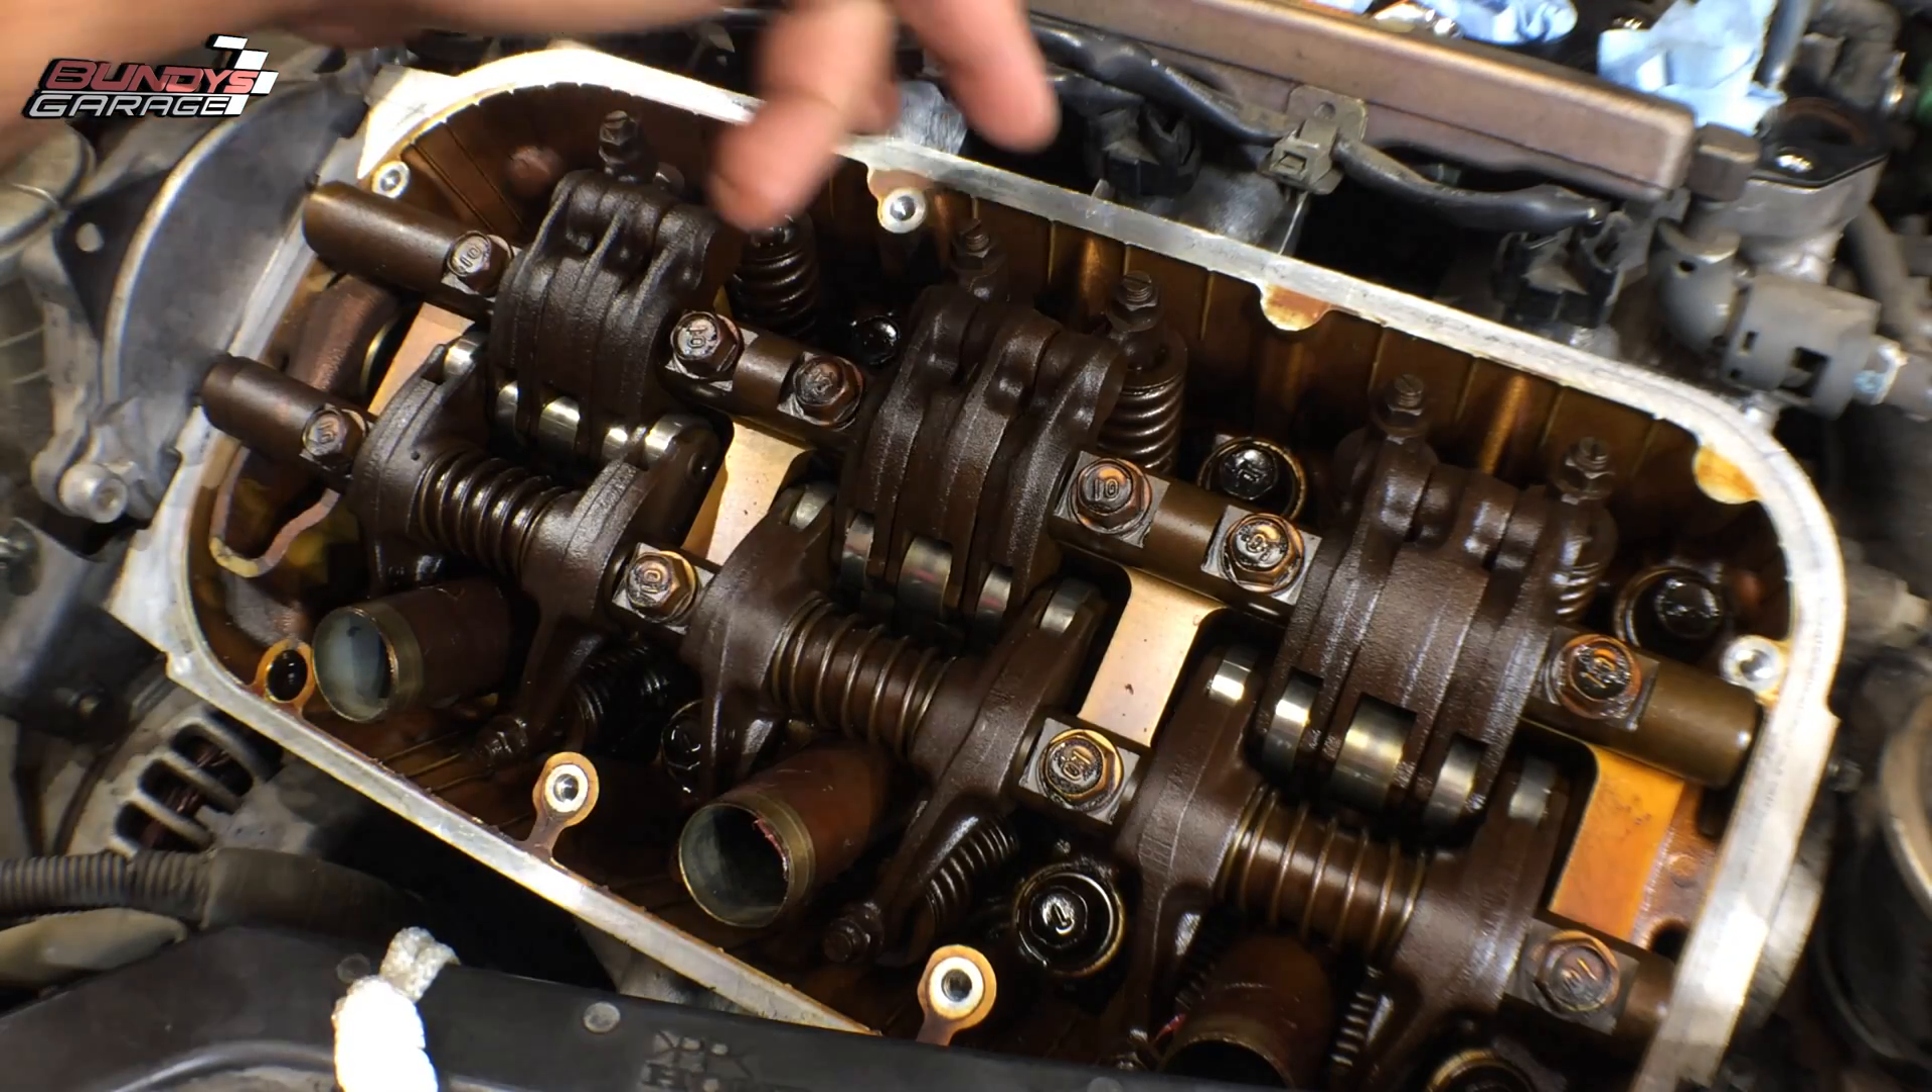We have the valve covers off.